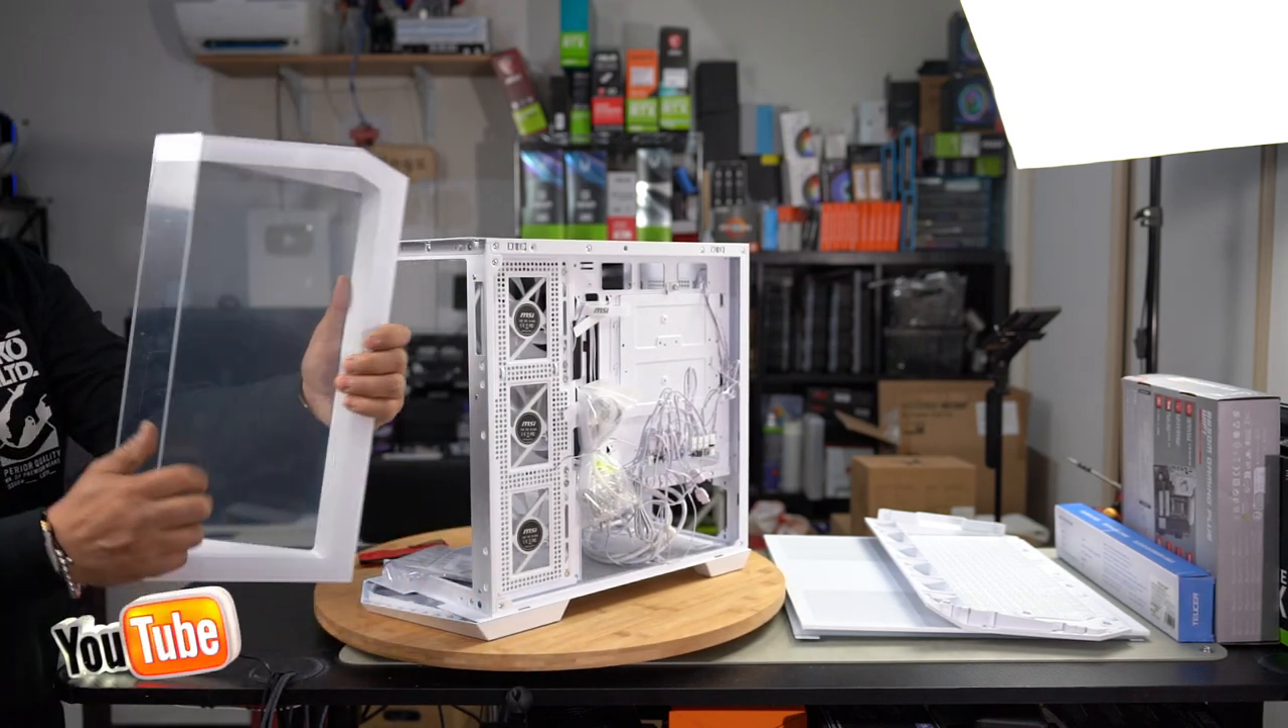Now you will see the entire PC case bare.